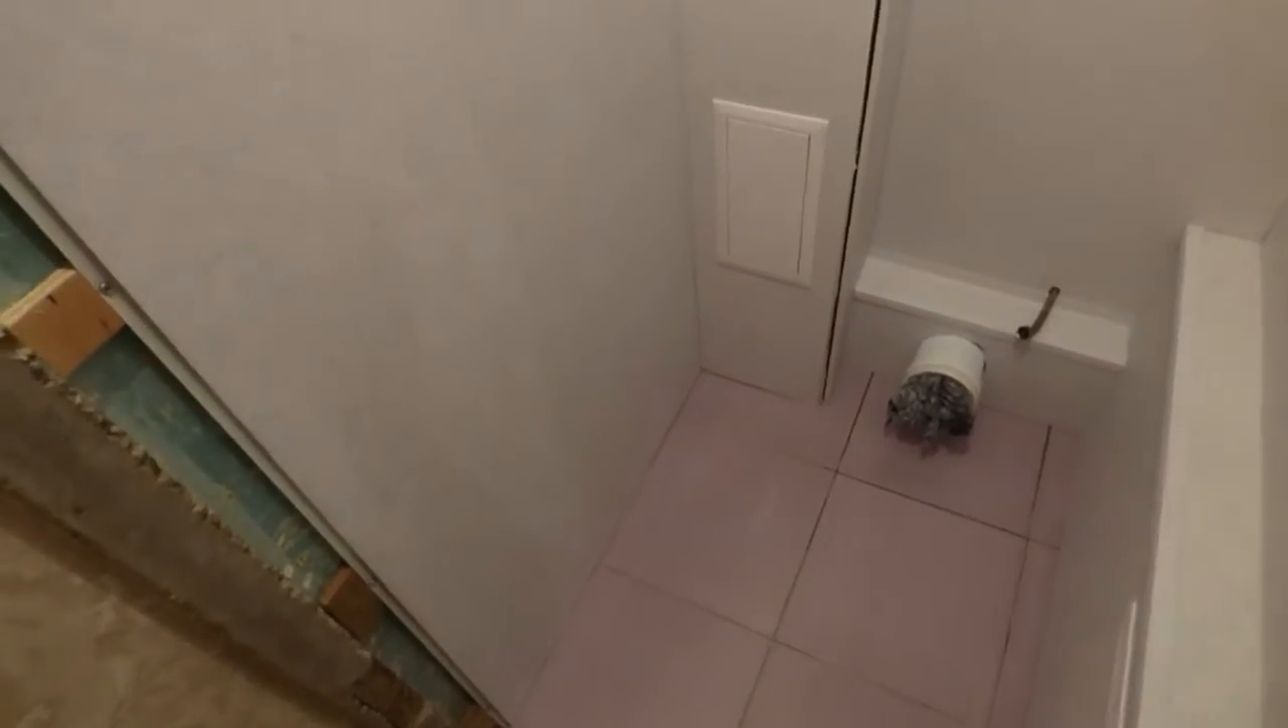Основная работа сделана. Все каркасы зашиты панелями.